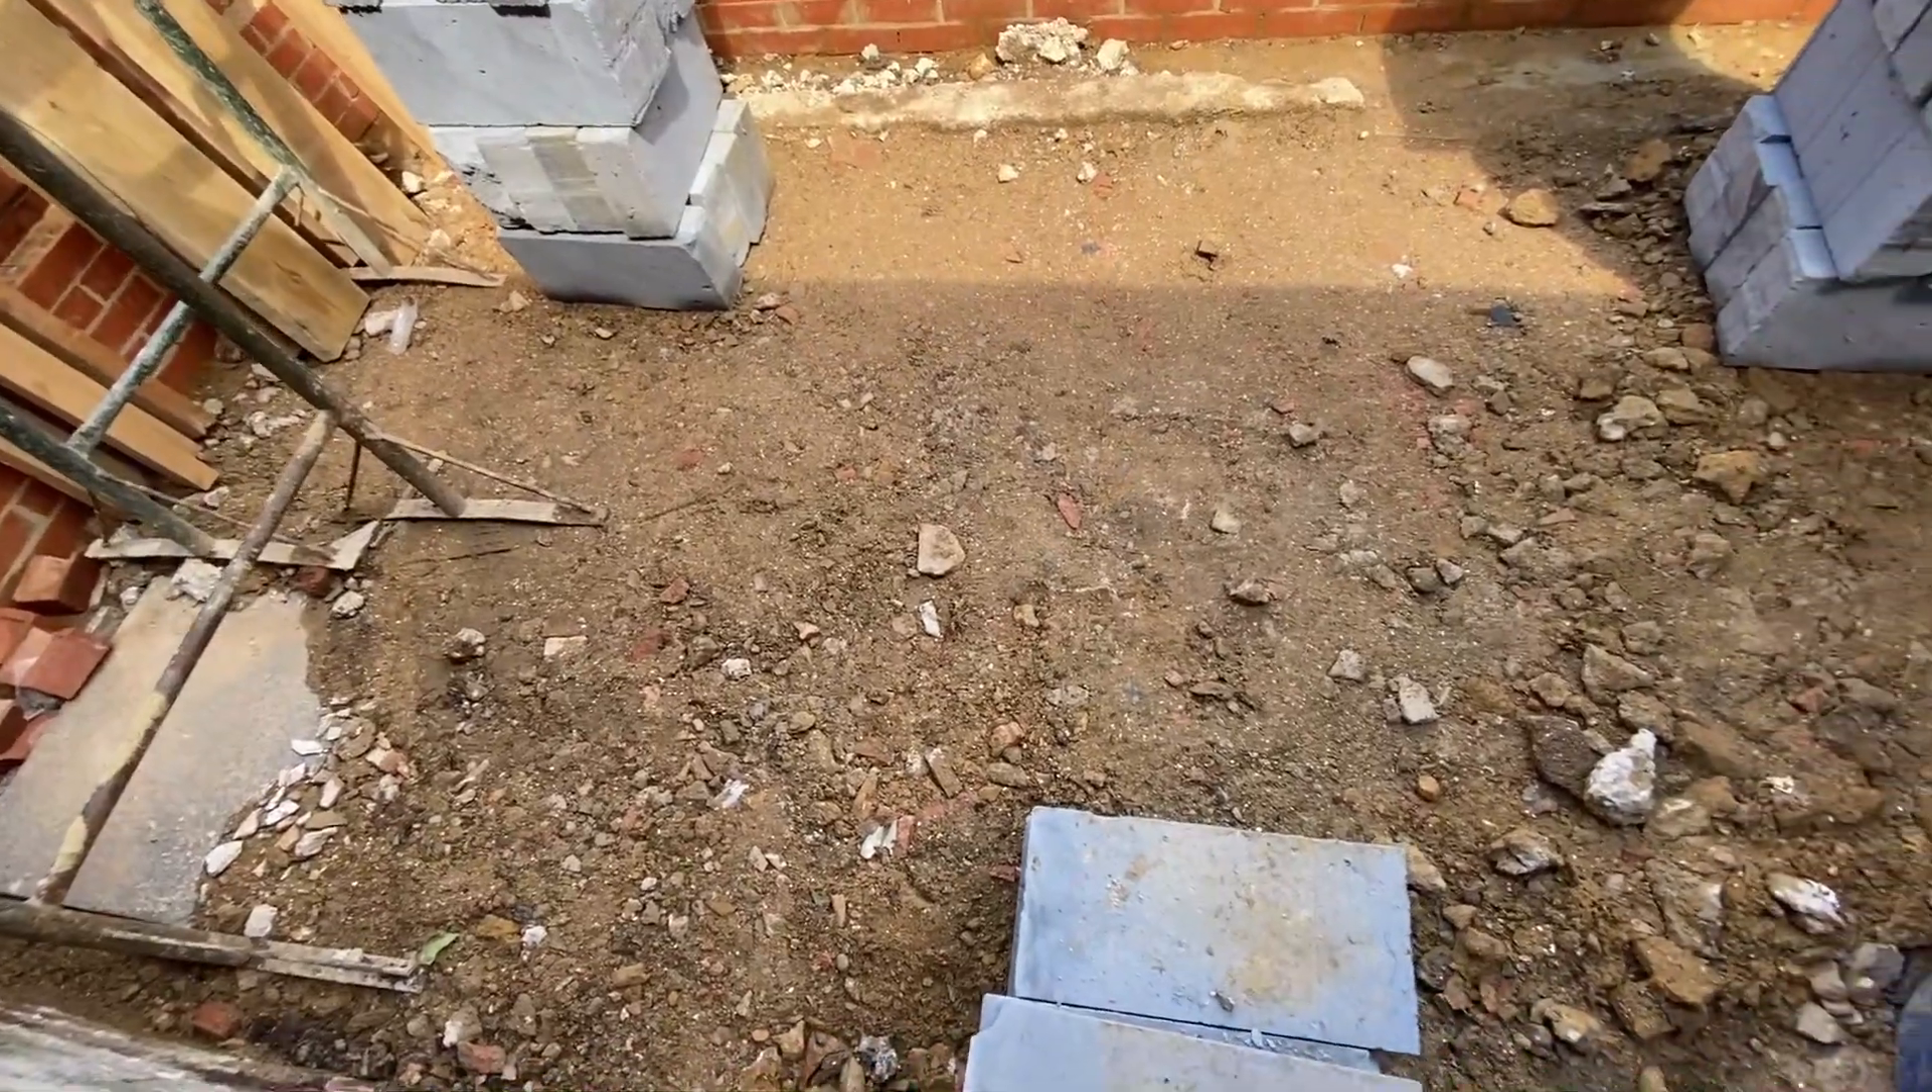You can see that we've removed all of the old patio now.